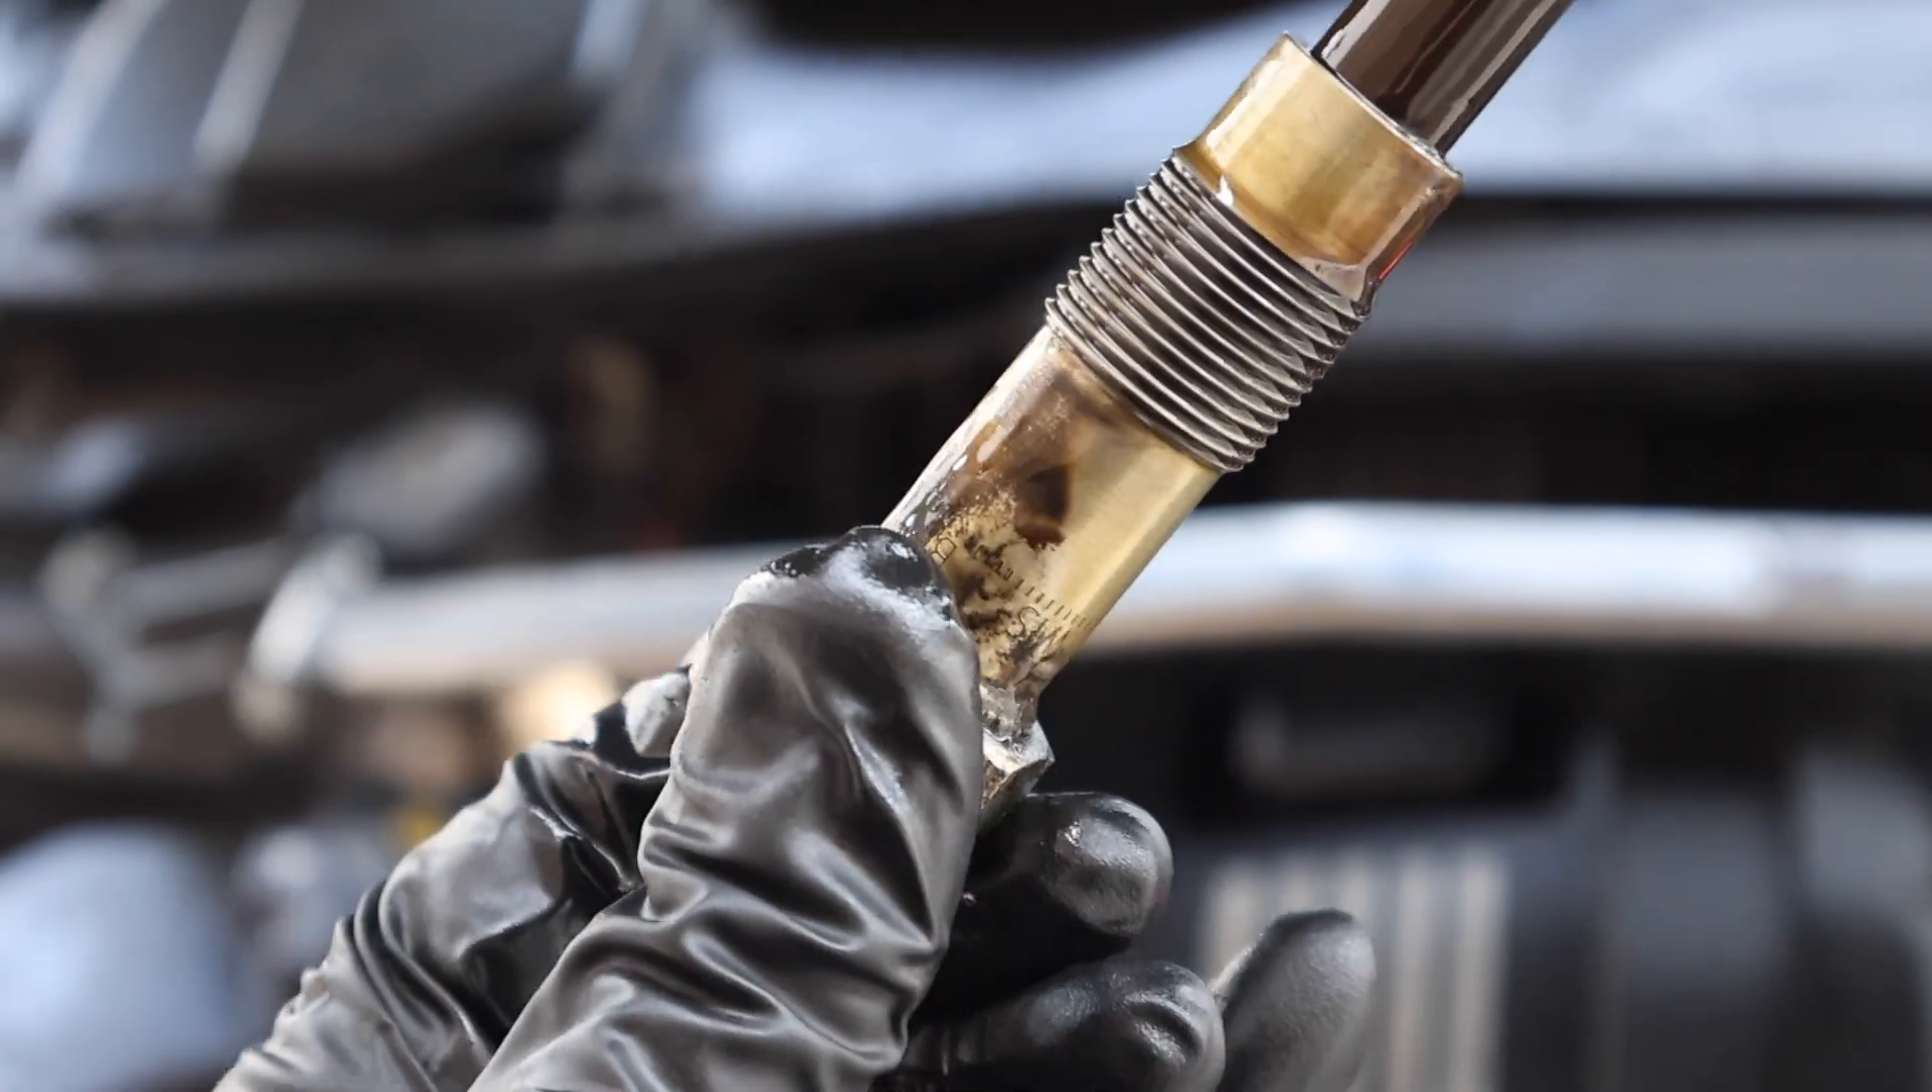And just like that guys our old timing chain tensioner is fully removed from the engine.